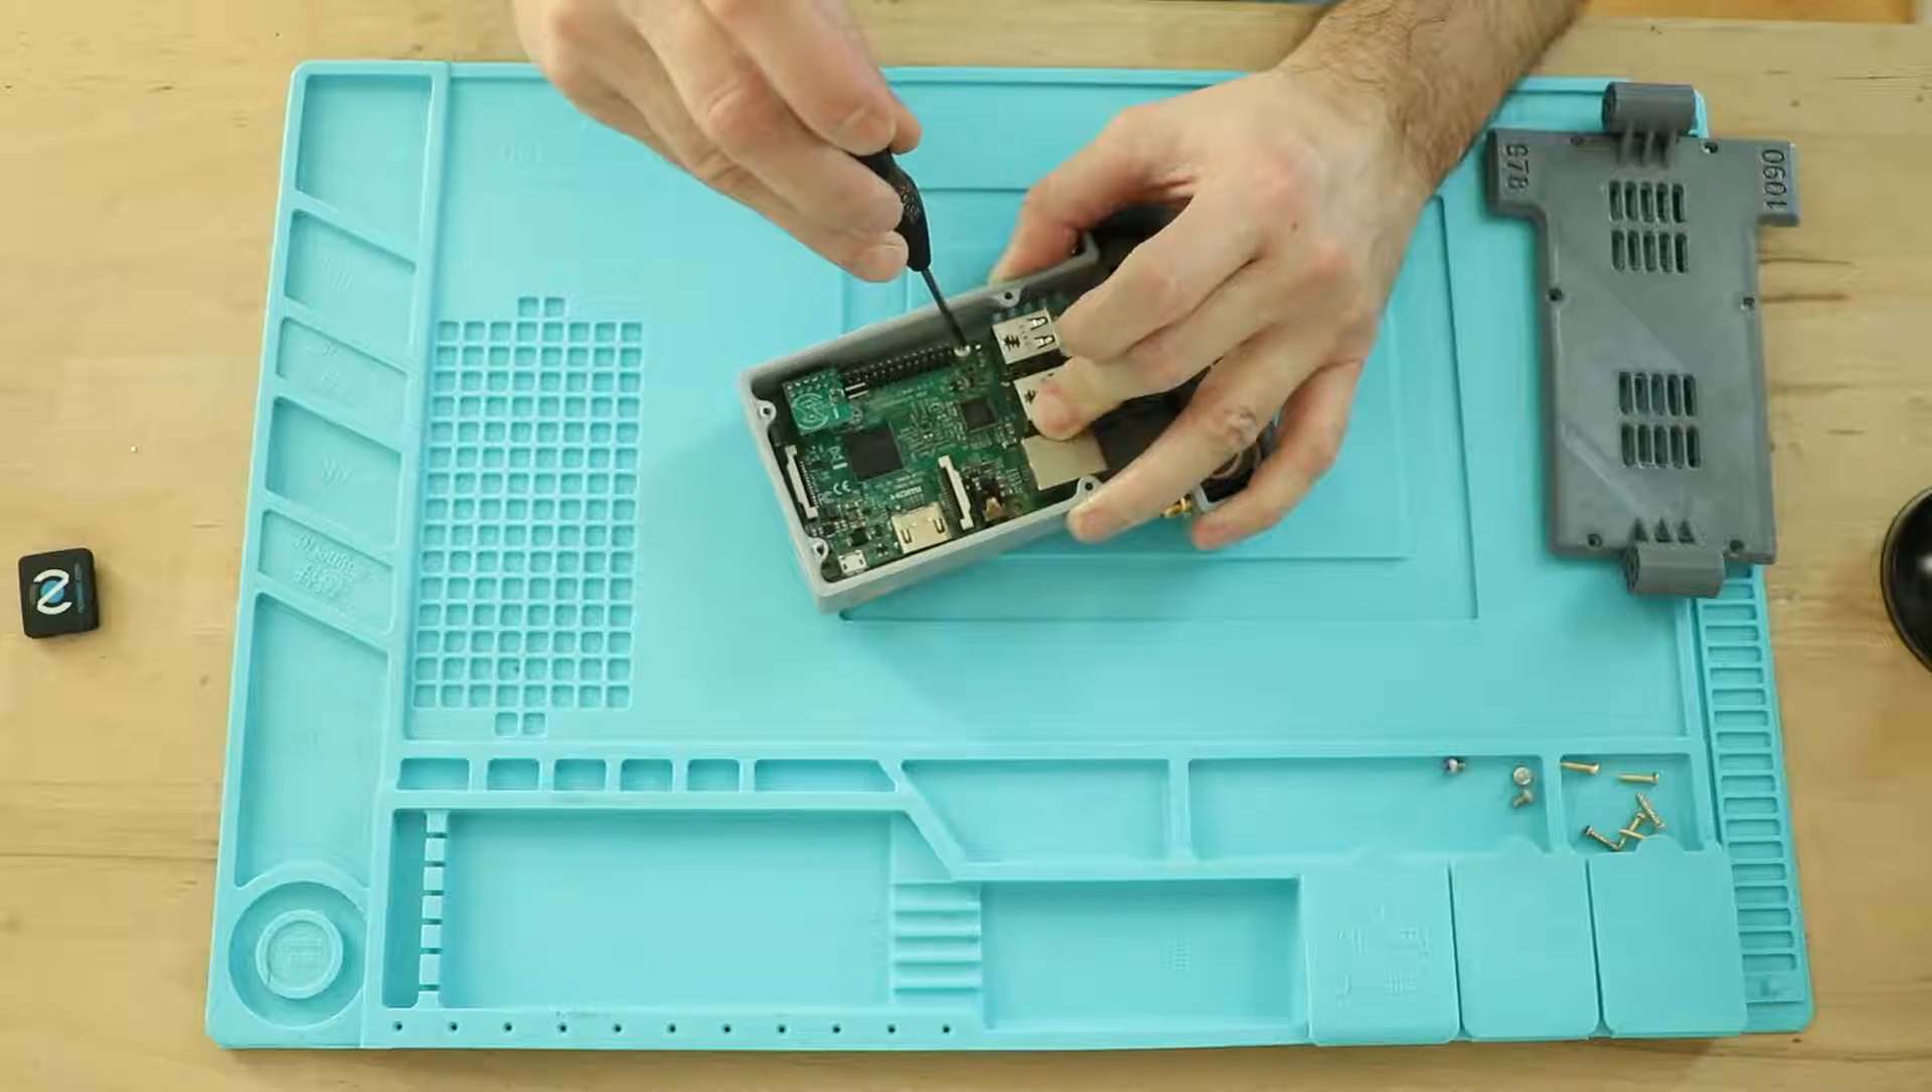We are almost done now we only need to screw down the raspberry pi to the casing and then close the casing and screw down the lid.